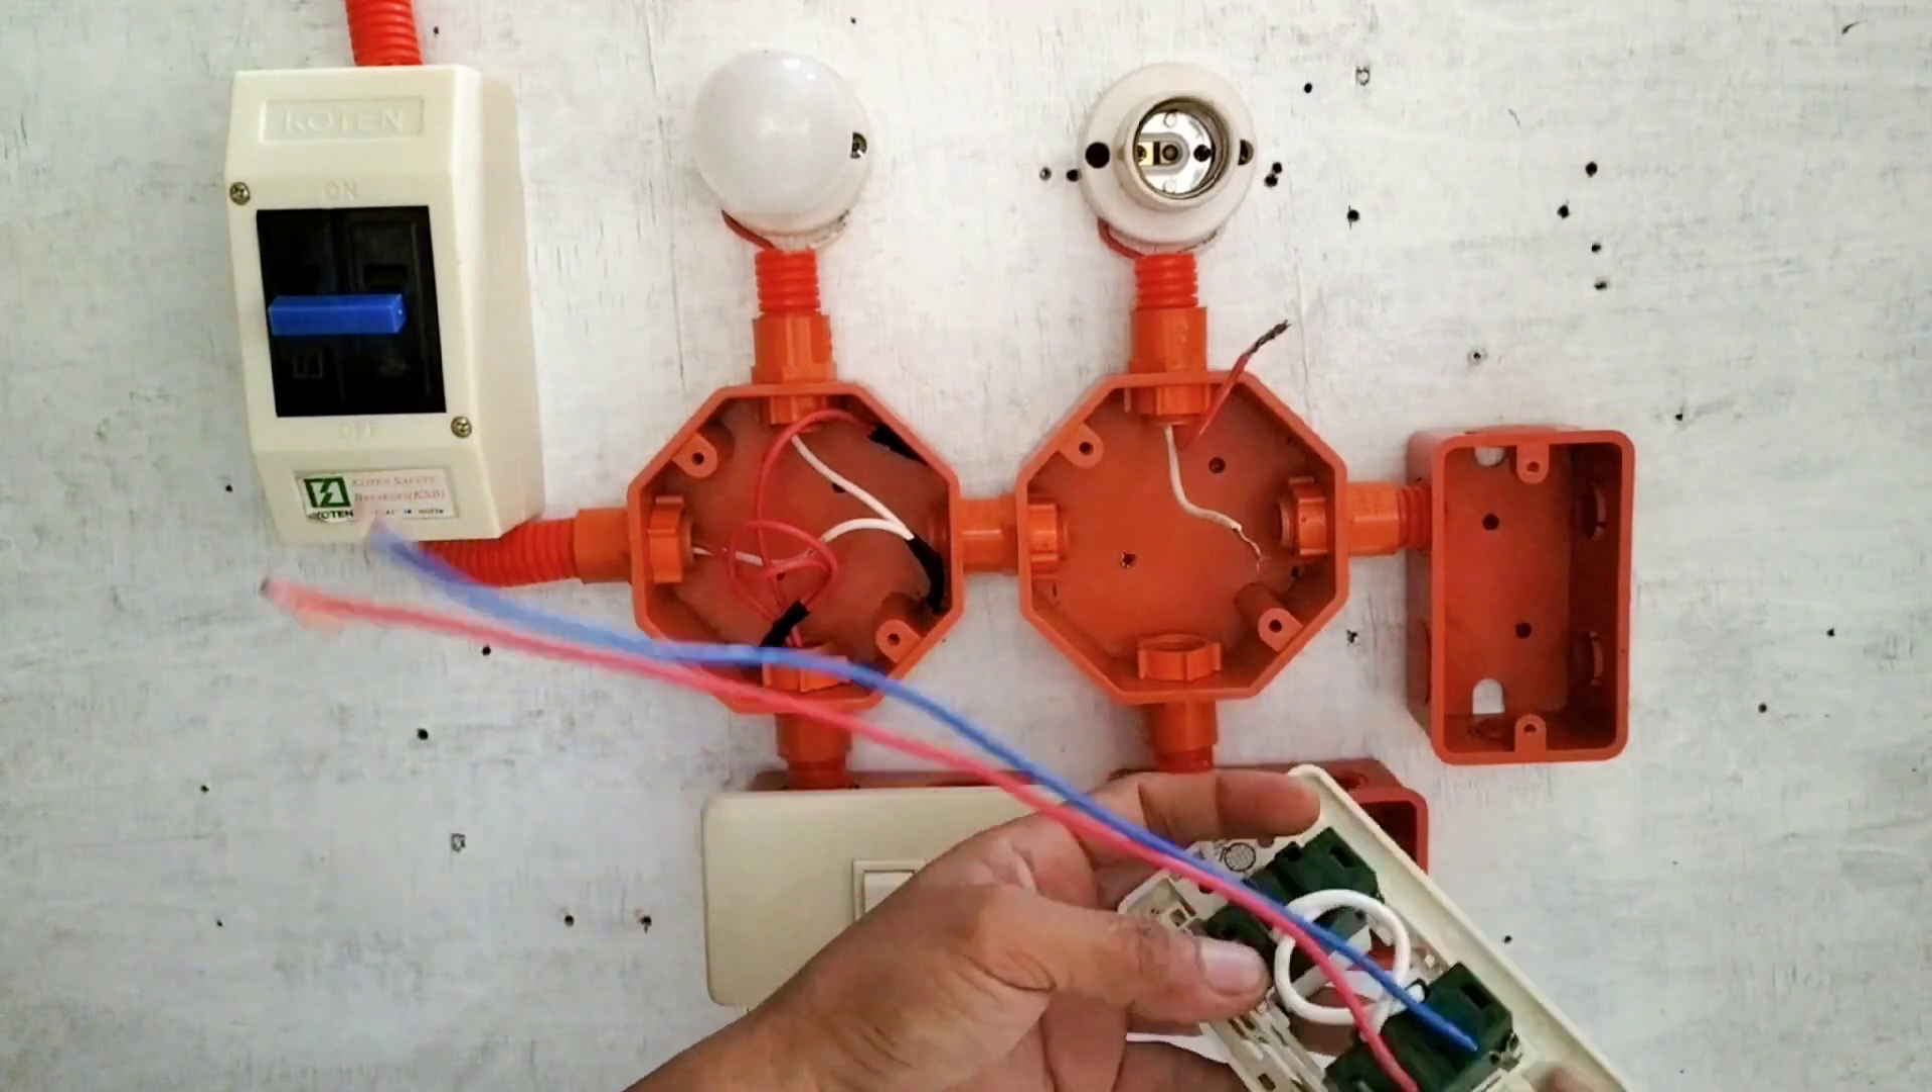So ayan guys at naka-install na yung mga box natin may receptacle na rin maglalagay pa tayo dito ng outlet at switch.